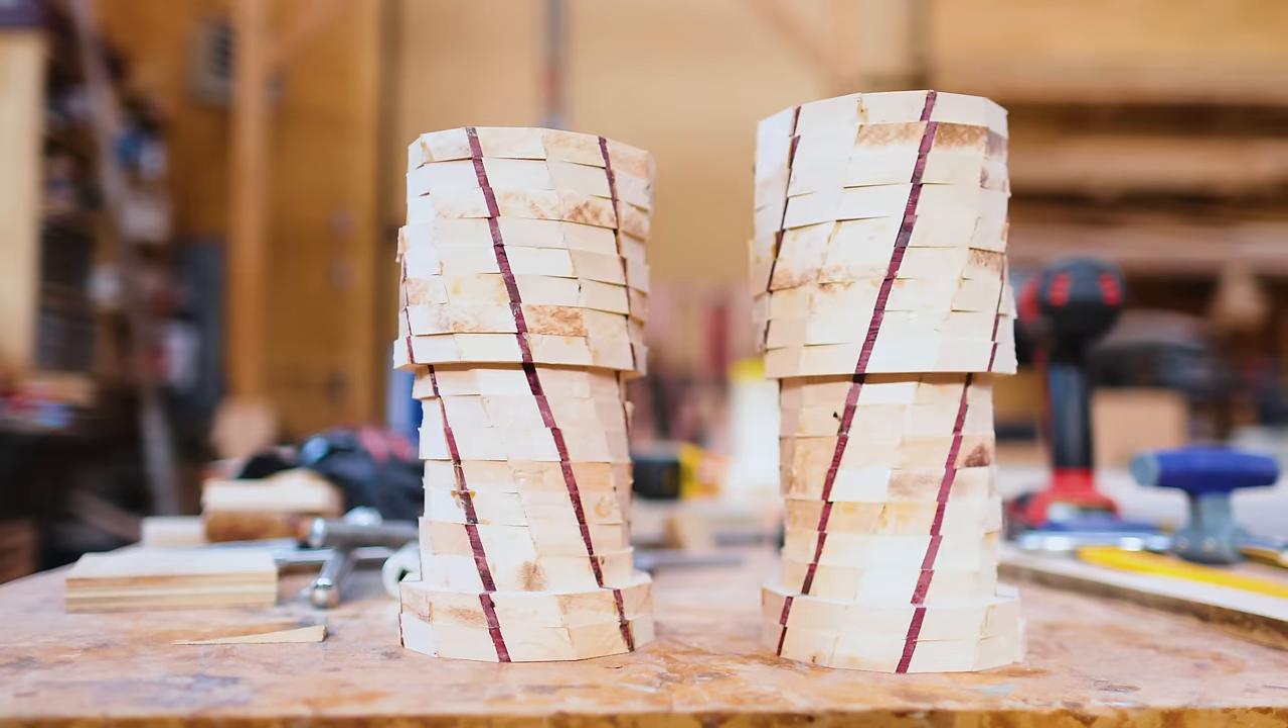You can see the twisting pattern going on and all the pieces stacked together.